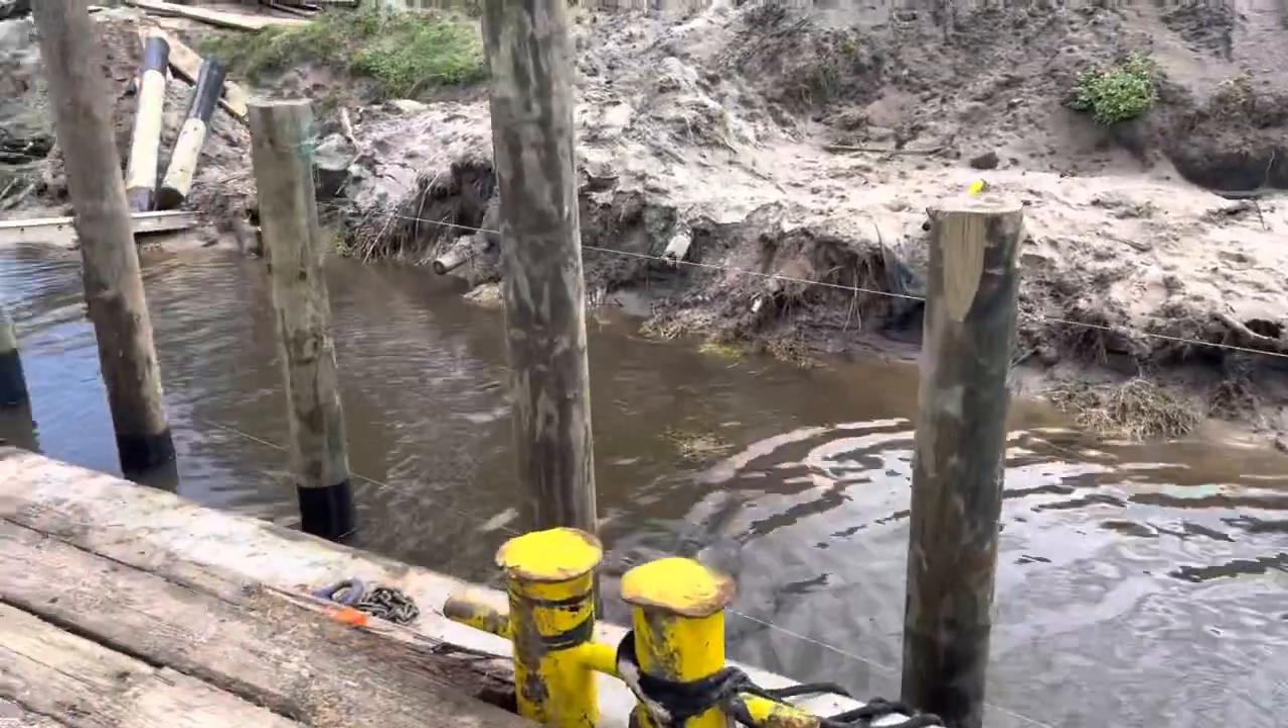We've got all these pilings set. For the seawall.